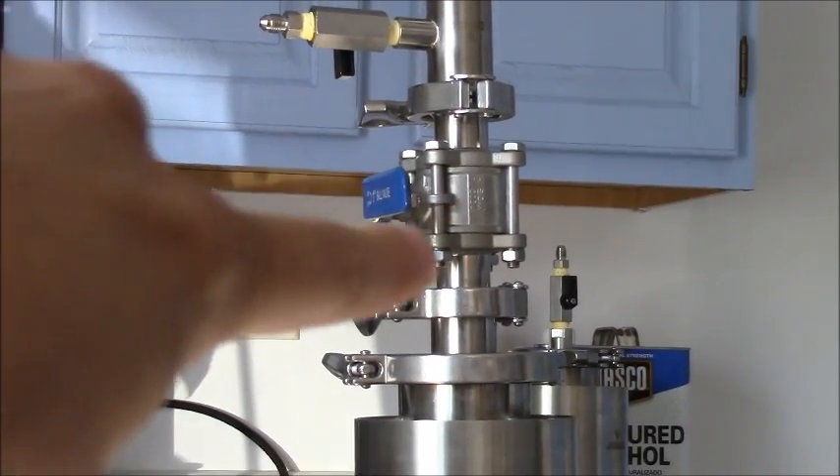We went ahead and added the ball valve, which I was supposed to add first.